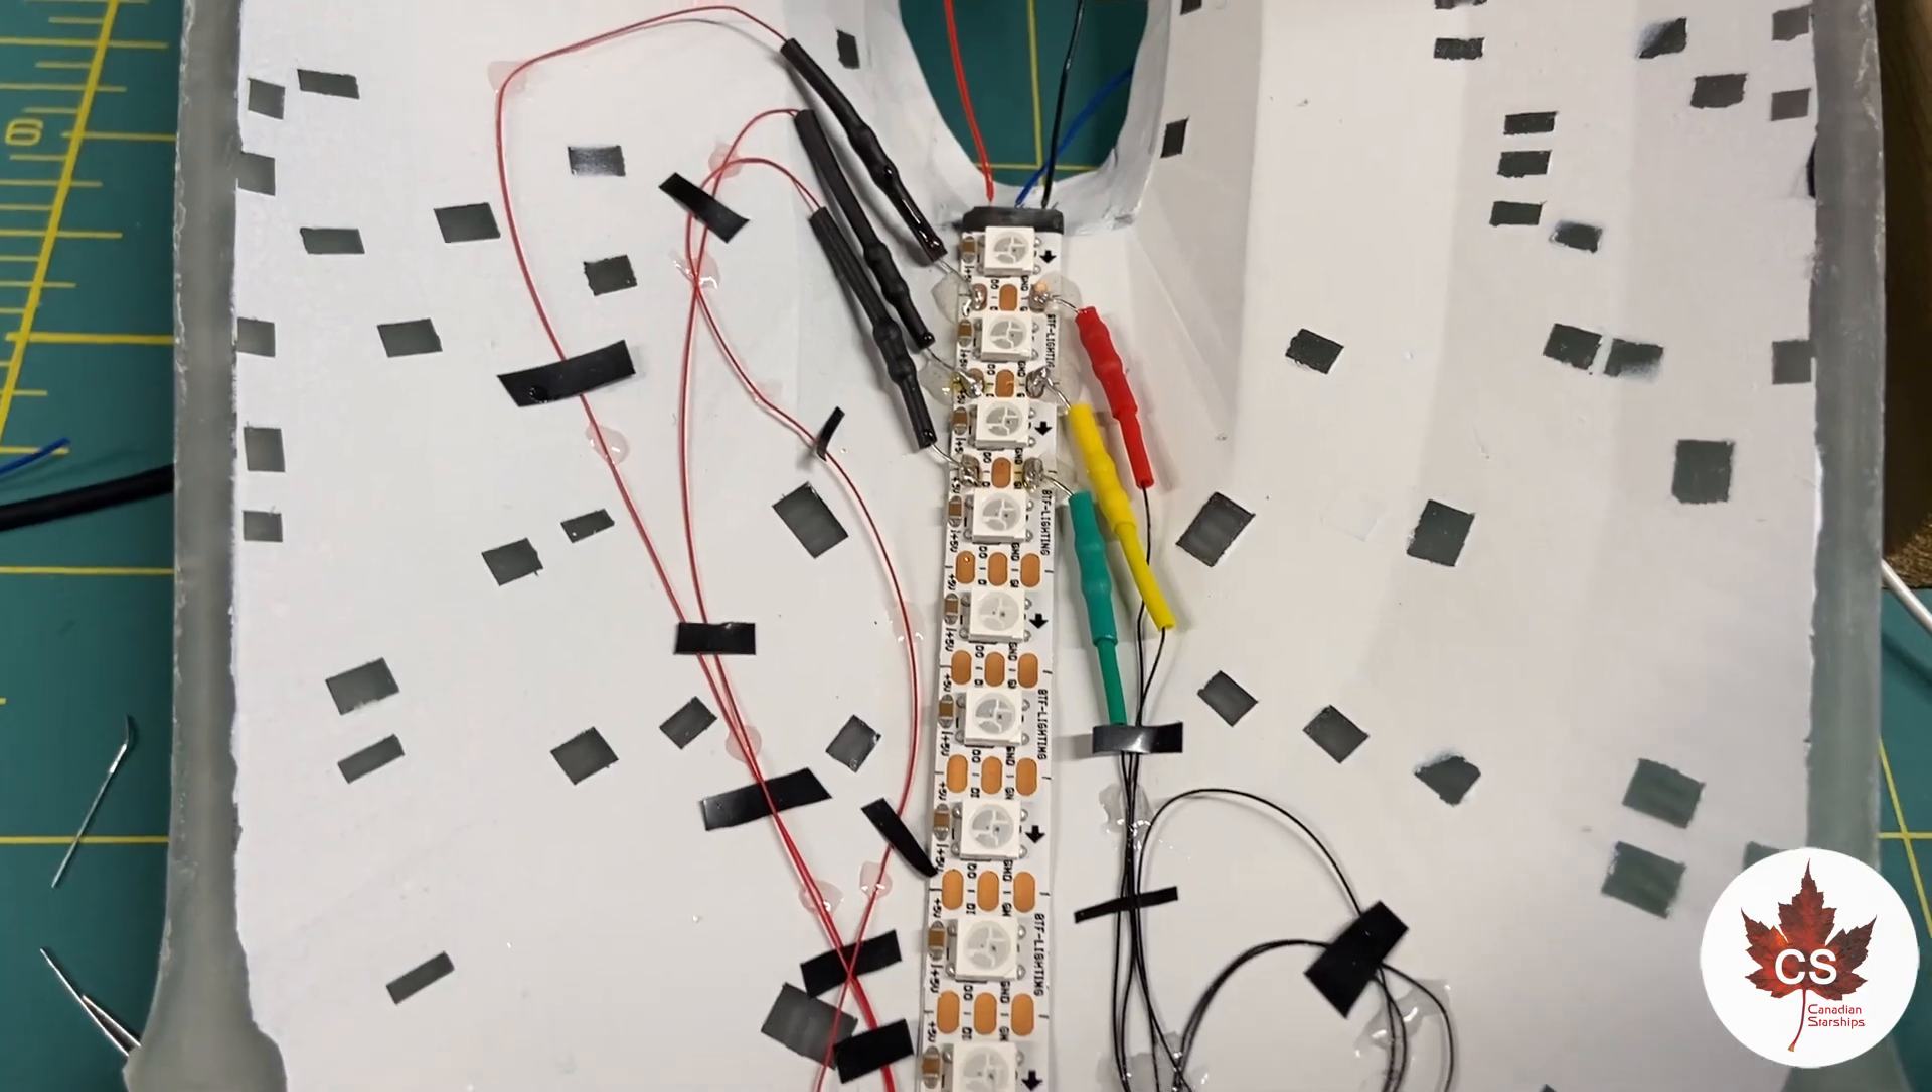All of the wires that I can get consolidated and kind of buckled down have been.